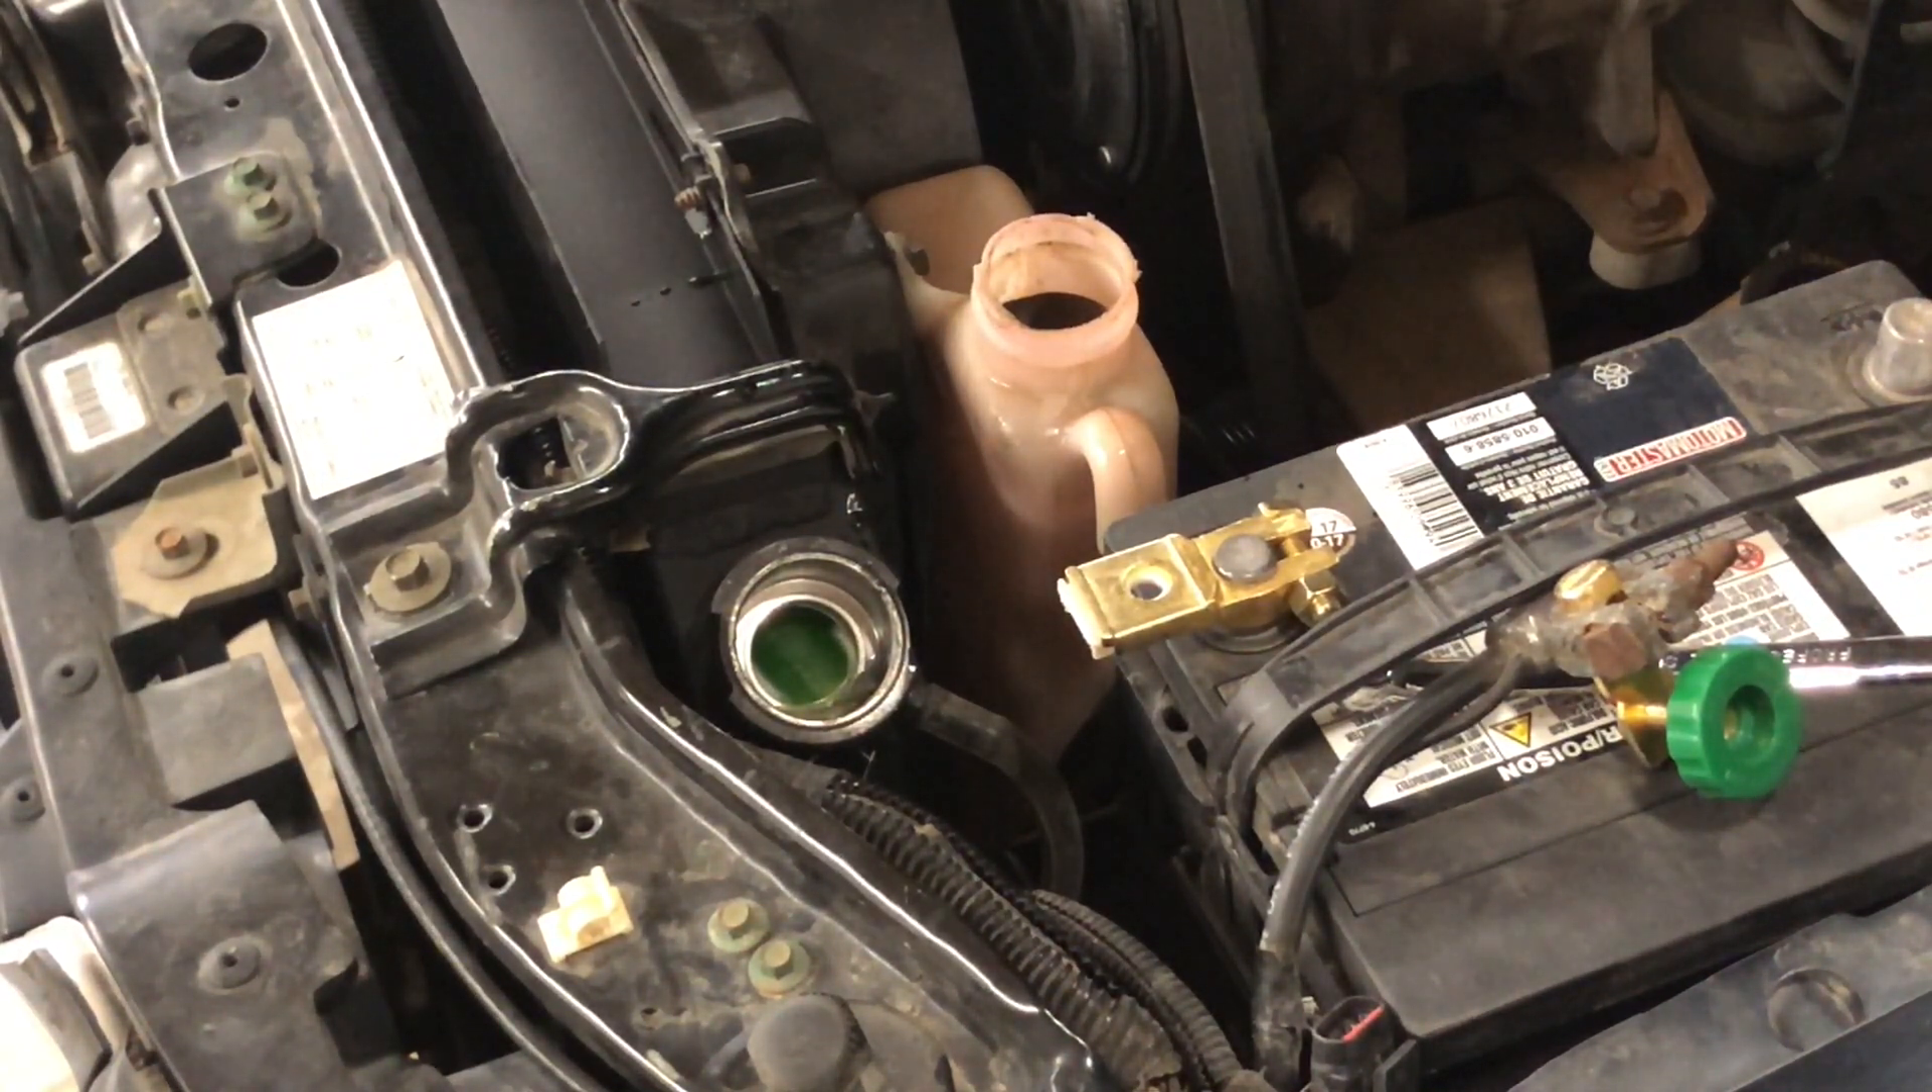I just need to put the rad cap on and top up the overflow tank.